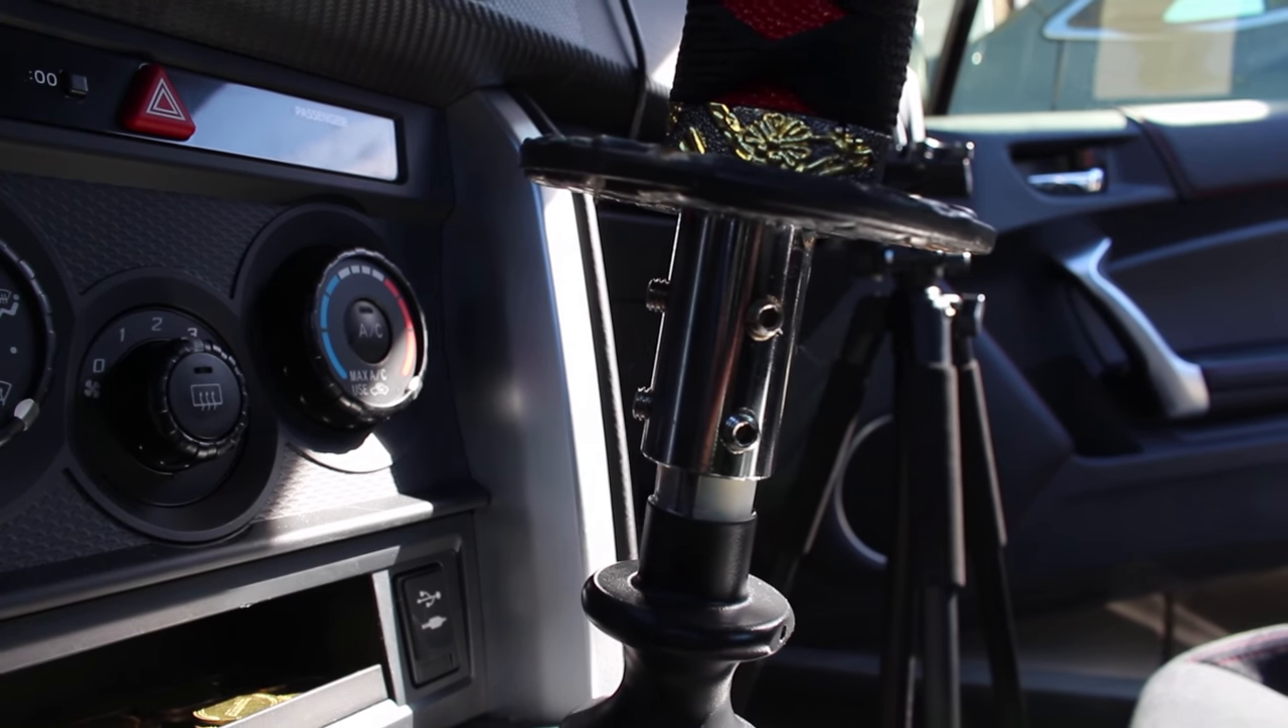Those bolts stick out just a little bit.